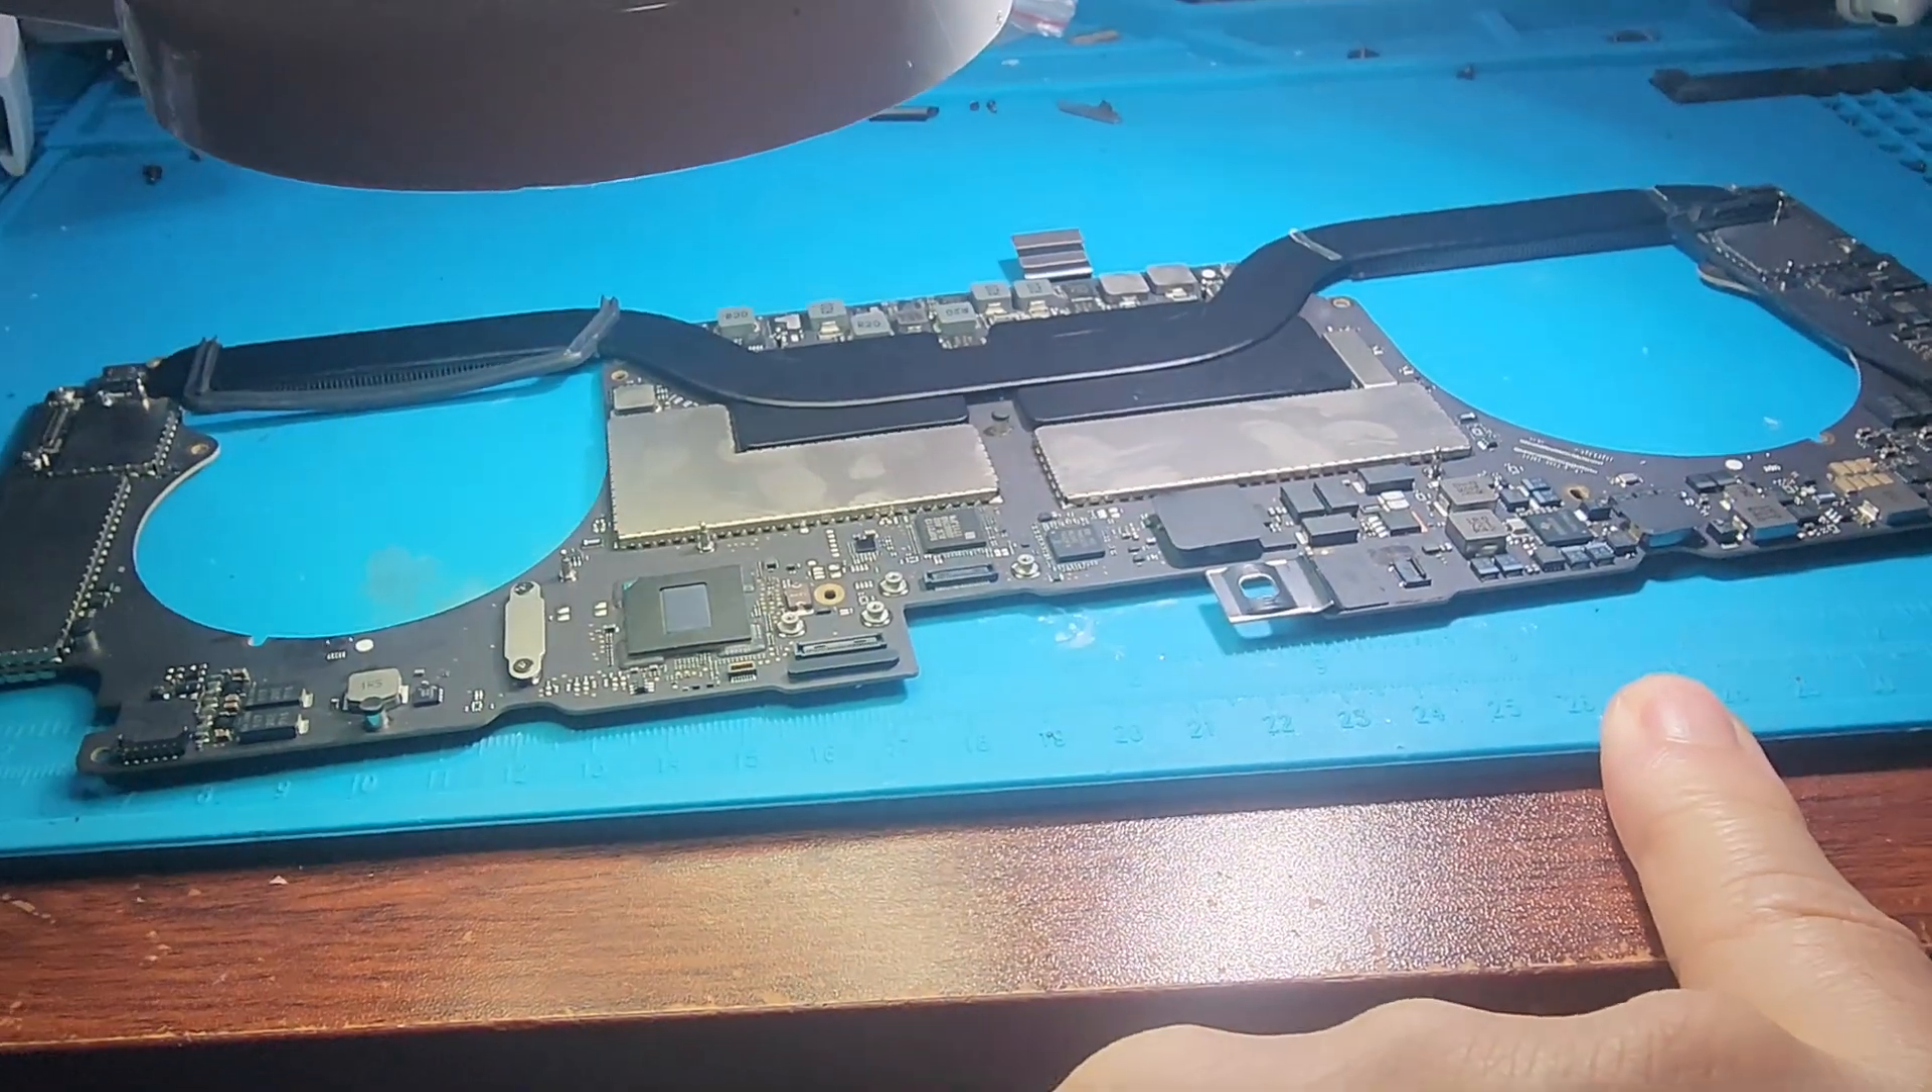Okay, so I have the board fully out.